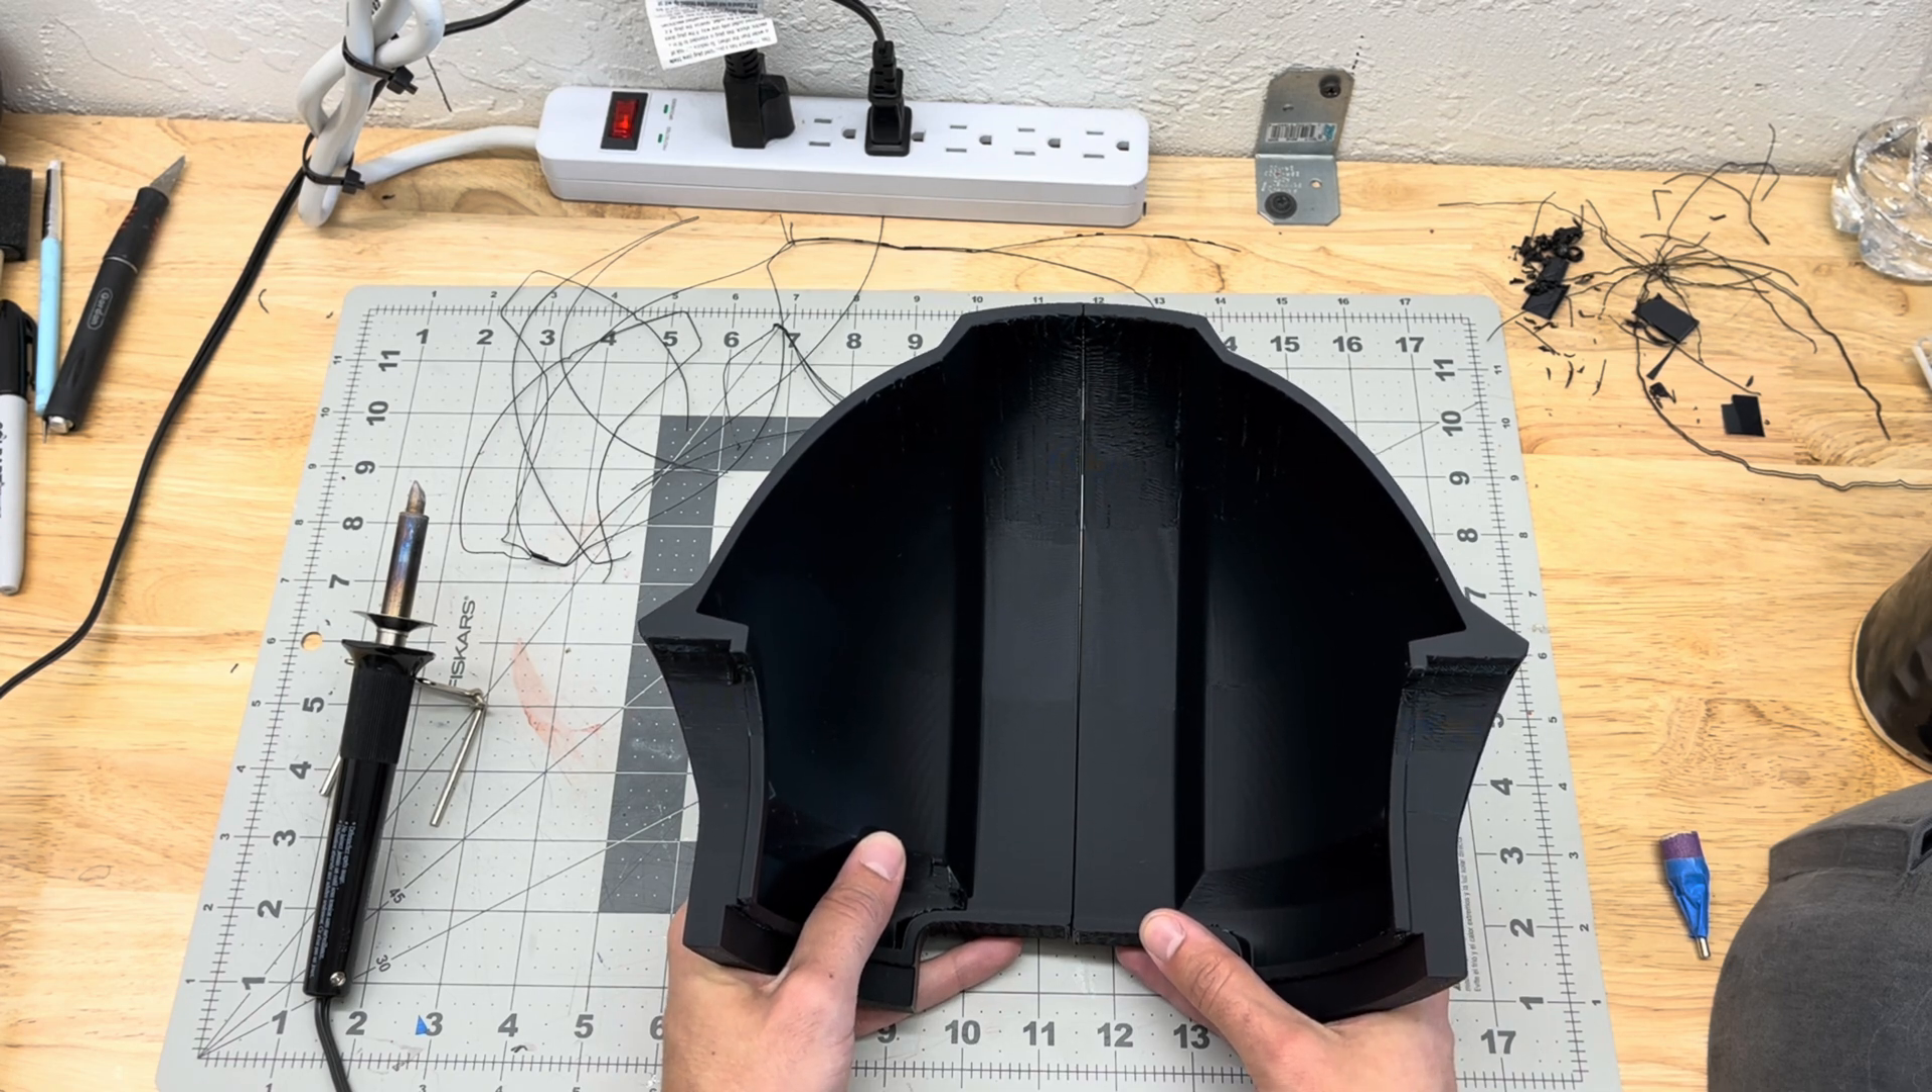I have the two pieces for the dome of a Warhammer helmet that I'm working on. These need fitted together like this and okay, so they fit really good. I had no warping on there.